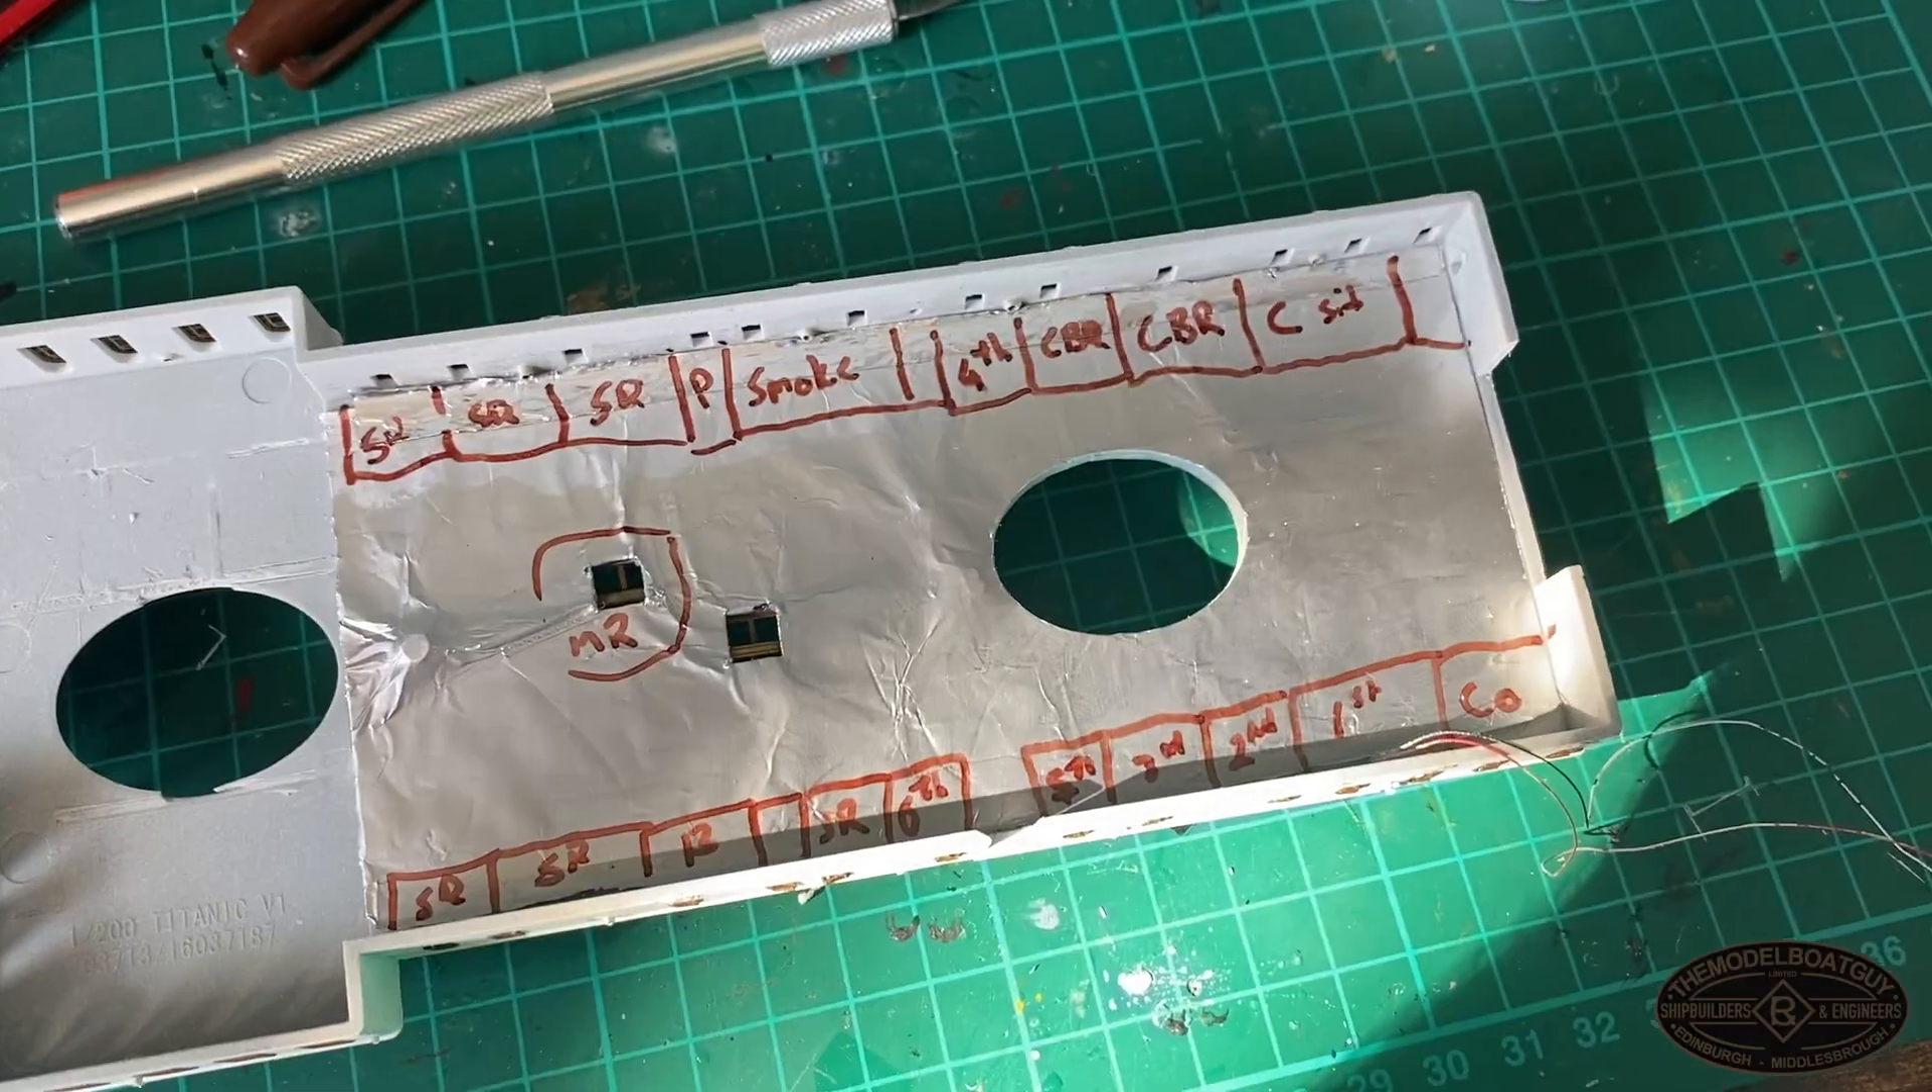So, as you can see, I've now added foil for light-proofing purposes.